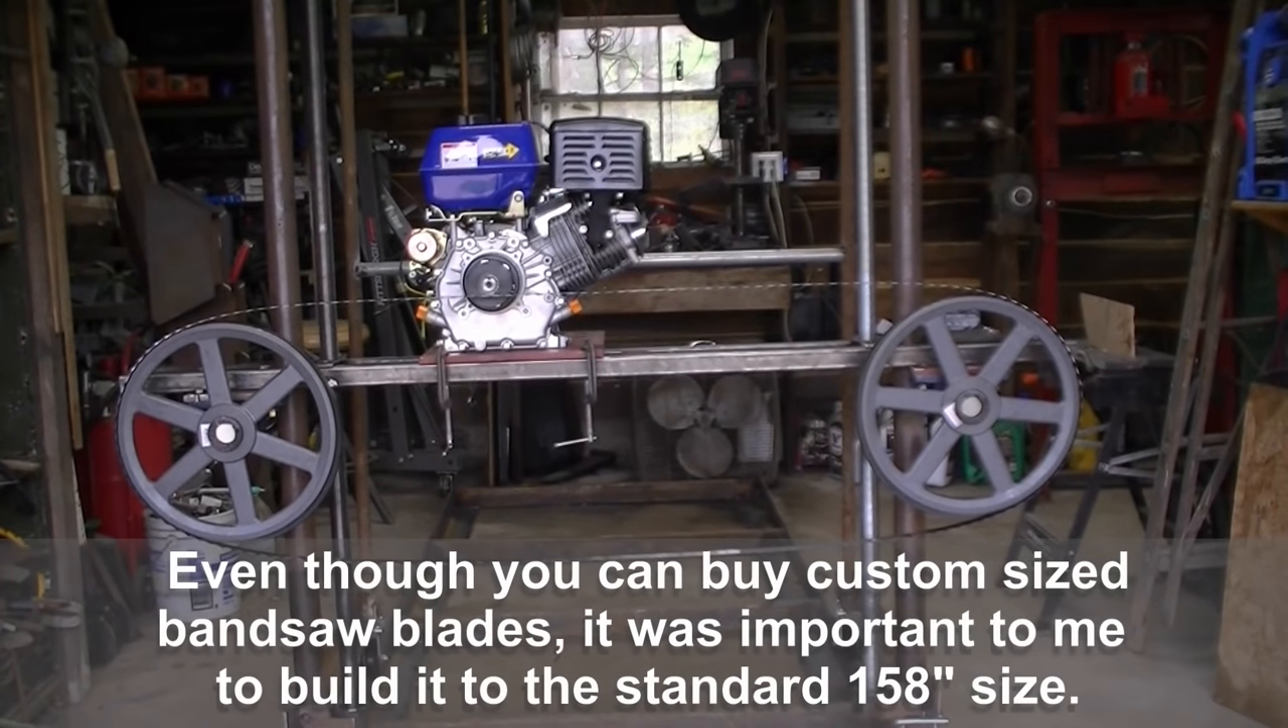You can see I've got the wheels mounted.